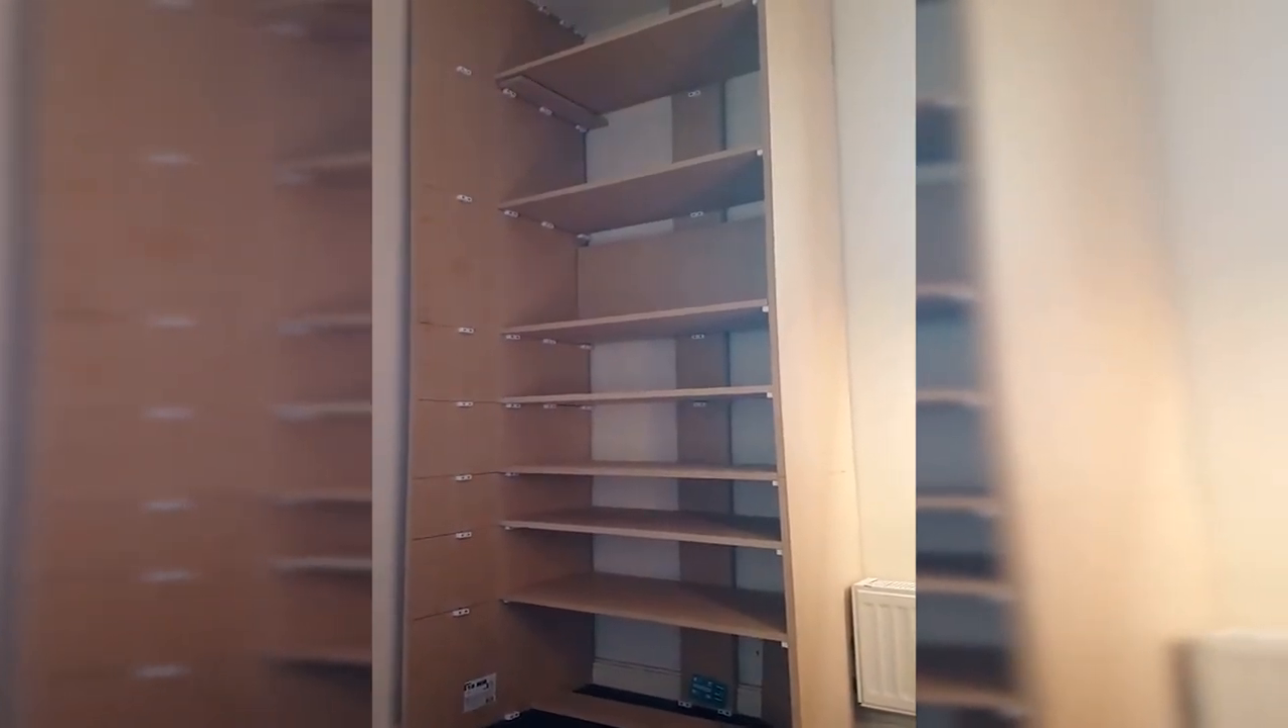Okay, so this is what I've got now. I've got the plastic lugs in and all the shelves in, and some bits at the back for support.